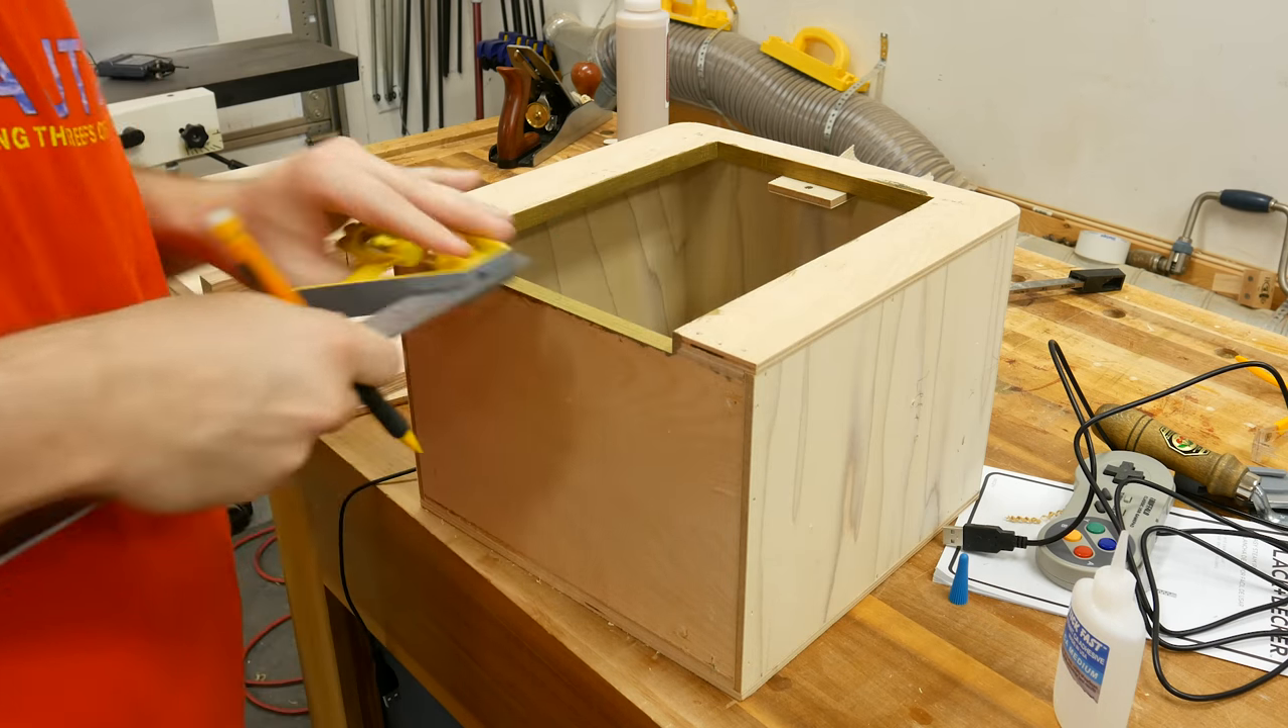And as you can see, I put a little piece of quarter inch ply at the top of the inside of the box on this opening here to put another magnet and it also acts as a stop.